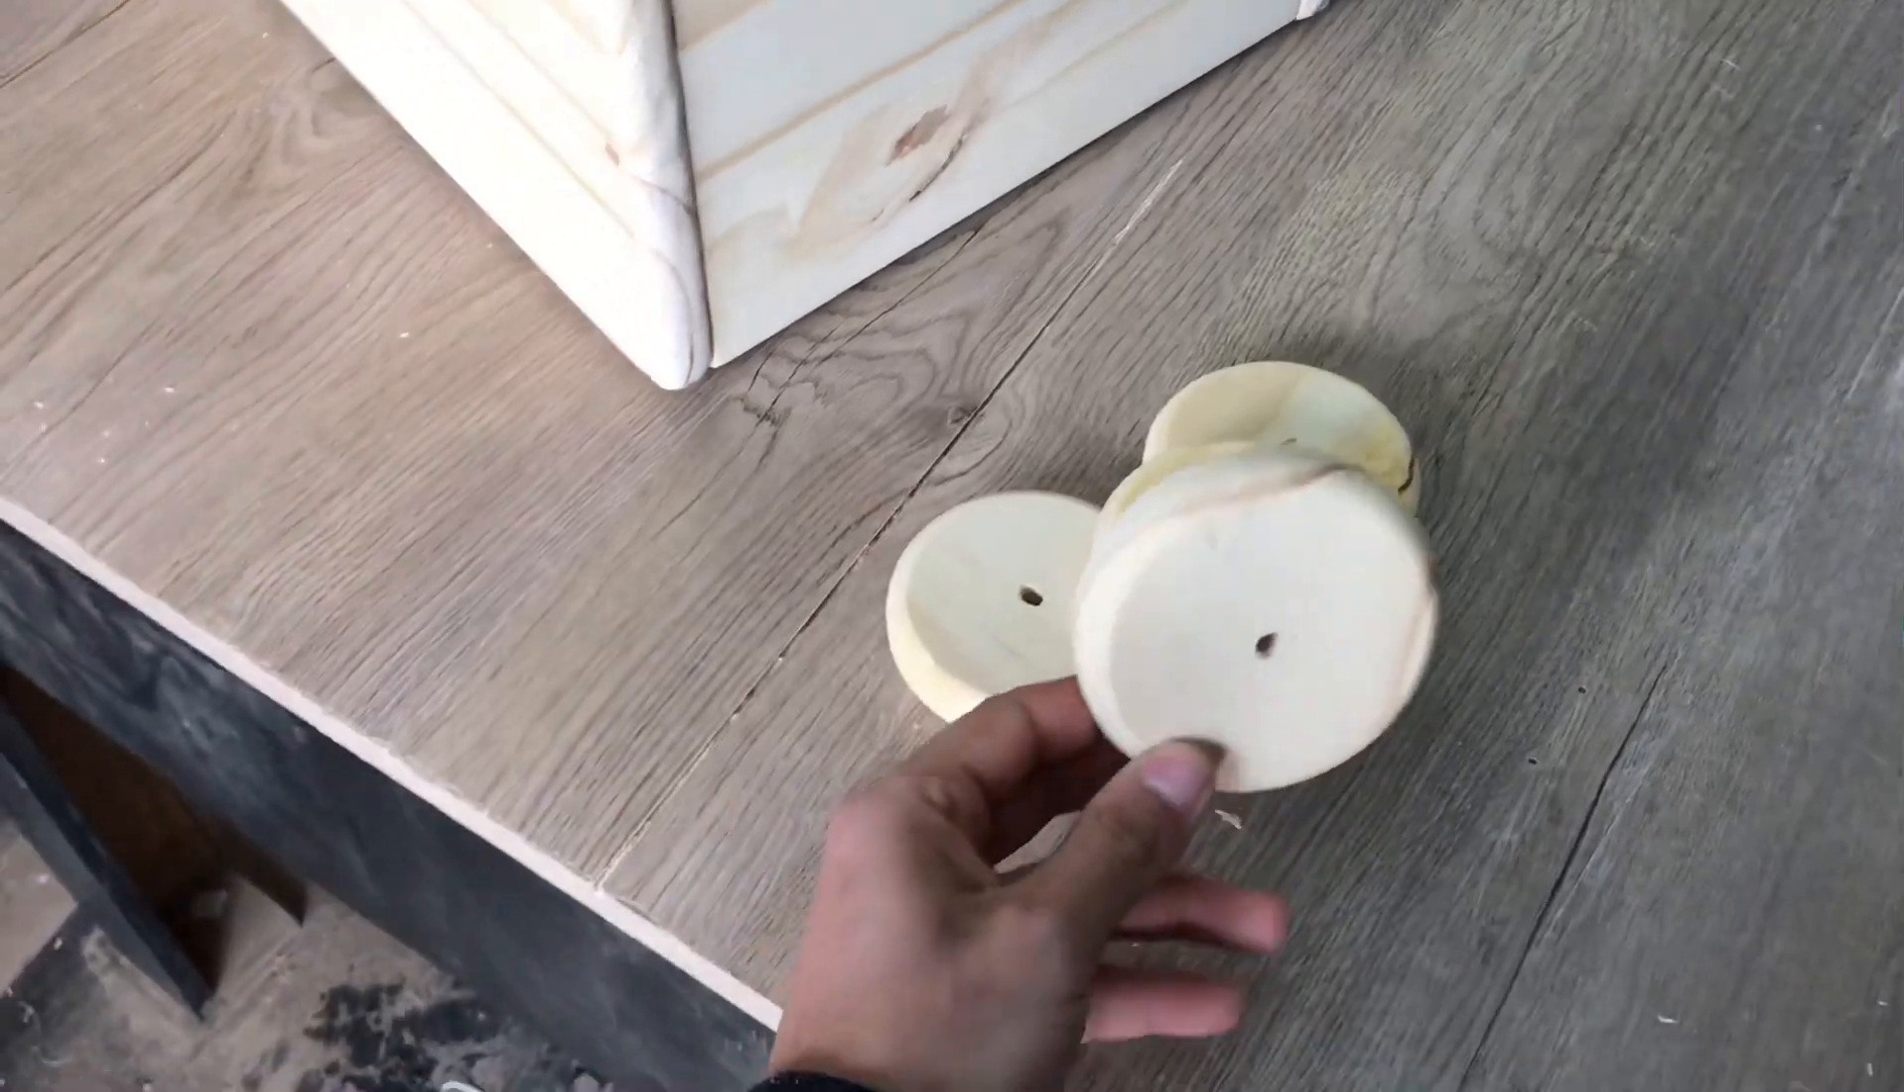Ahora ya casi está listo lo único que falta es colocarle estas ruedas o símil ruedas.